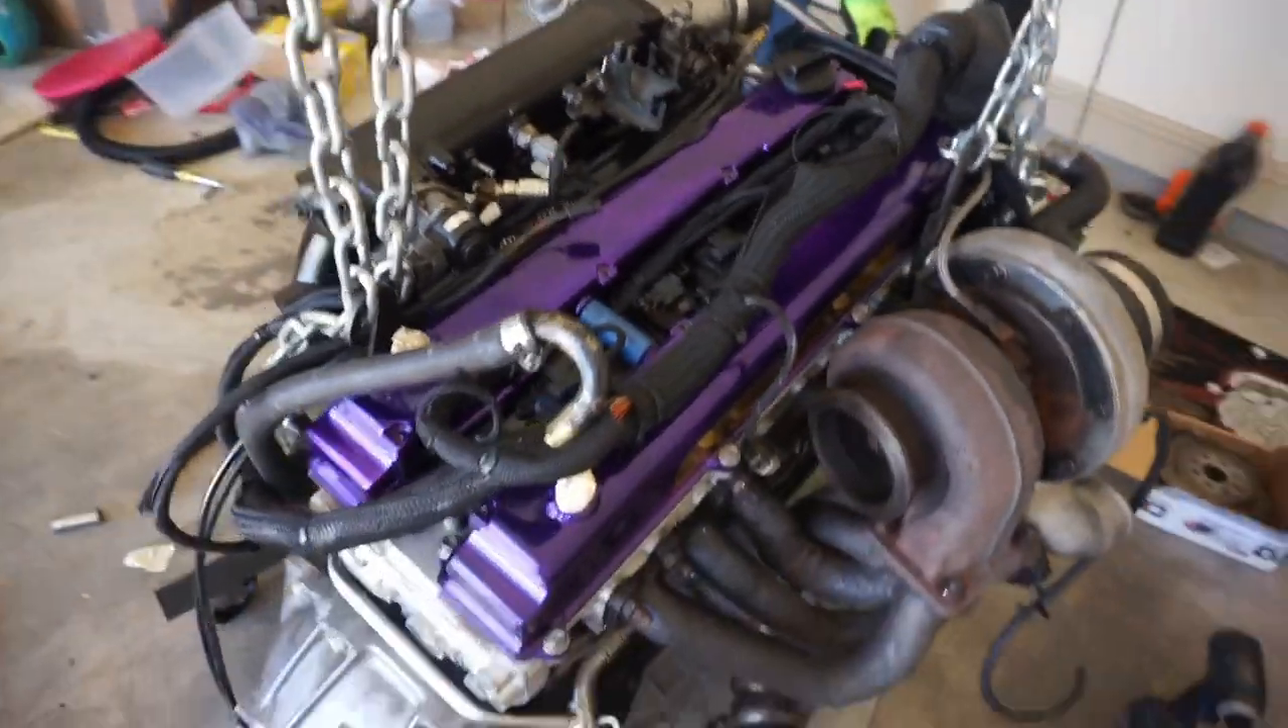We finally got the harness on the motor.